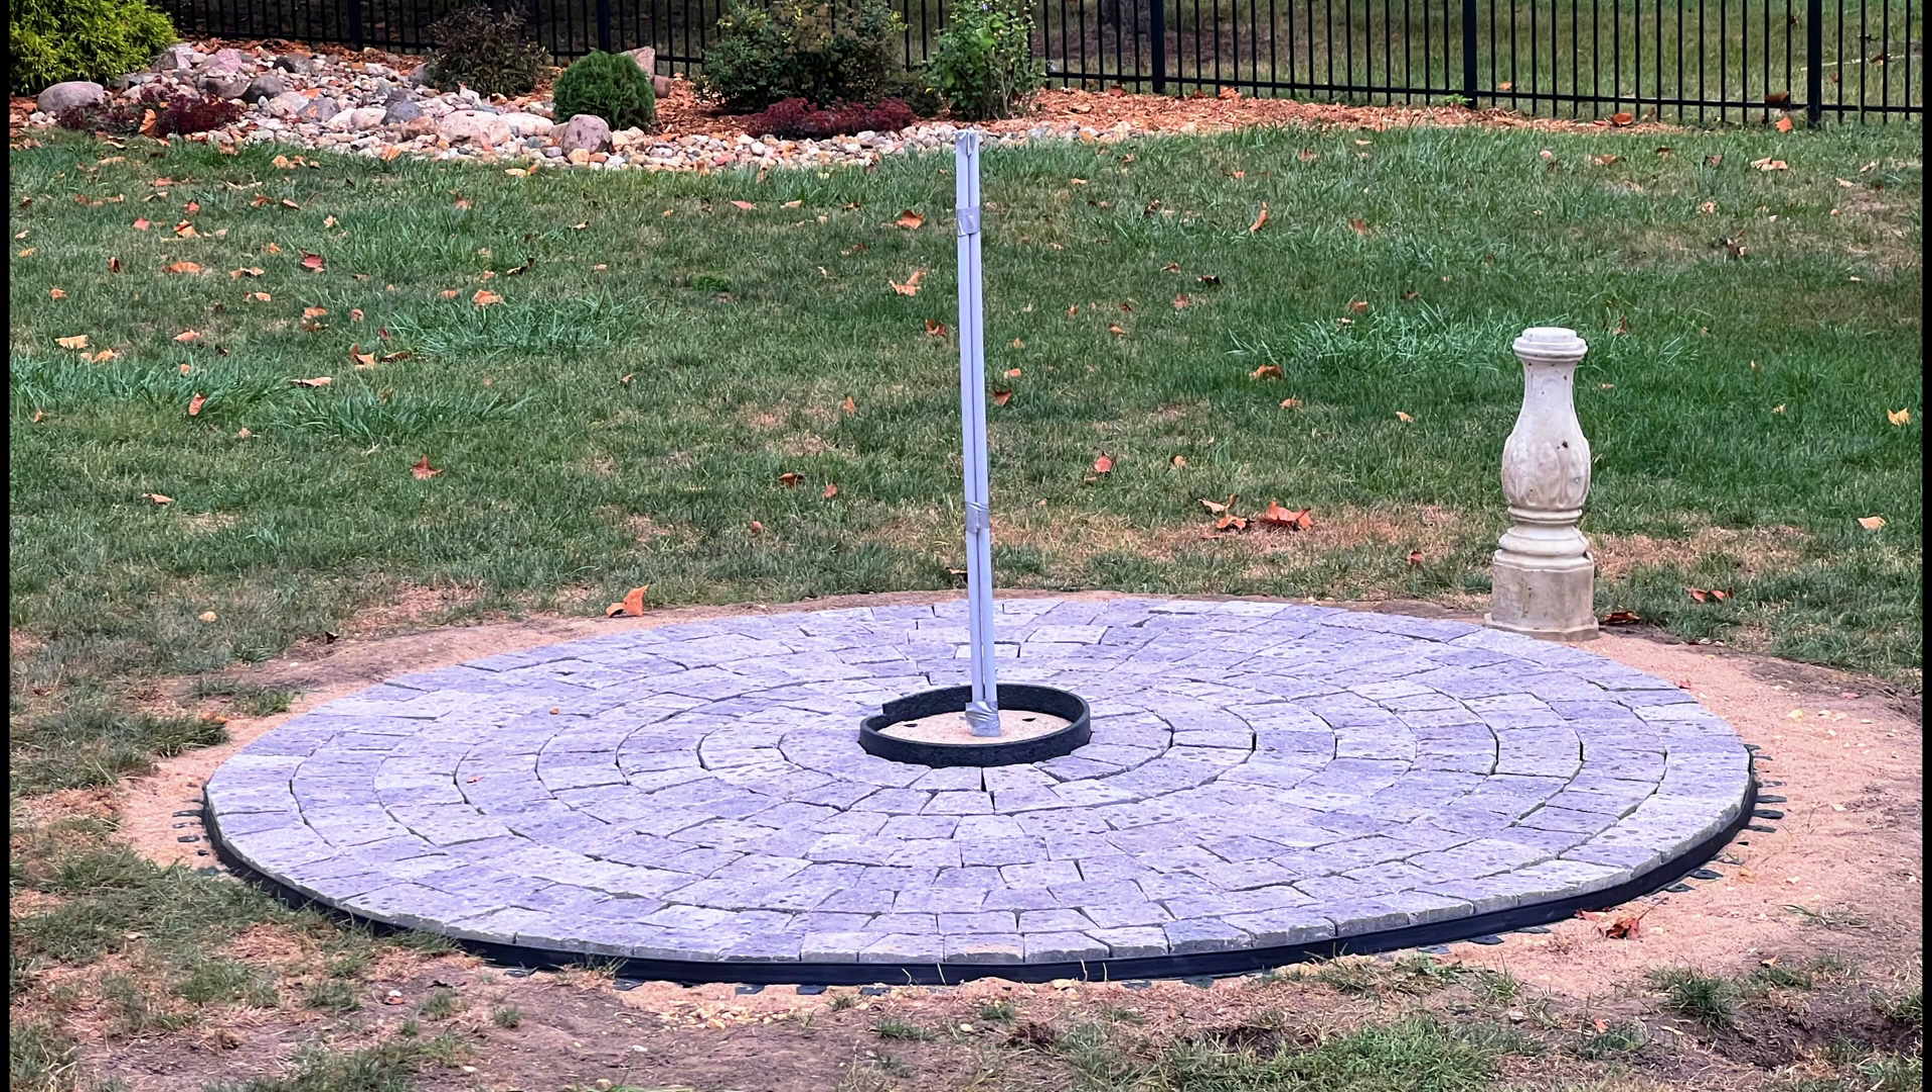And then I also got the edging placed around the outside edge to hold everything together.